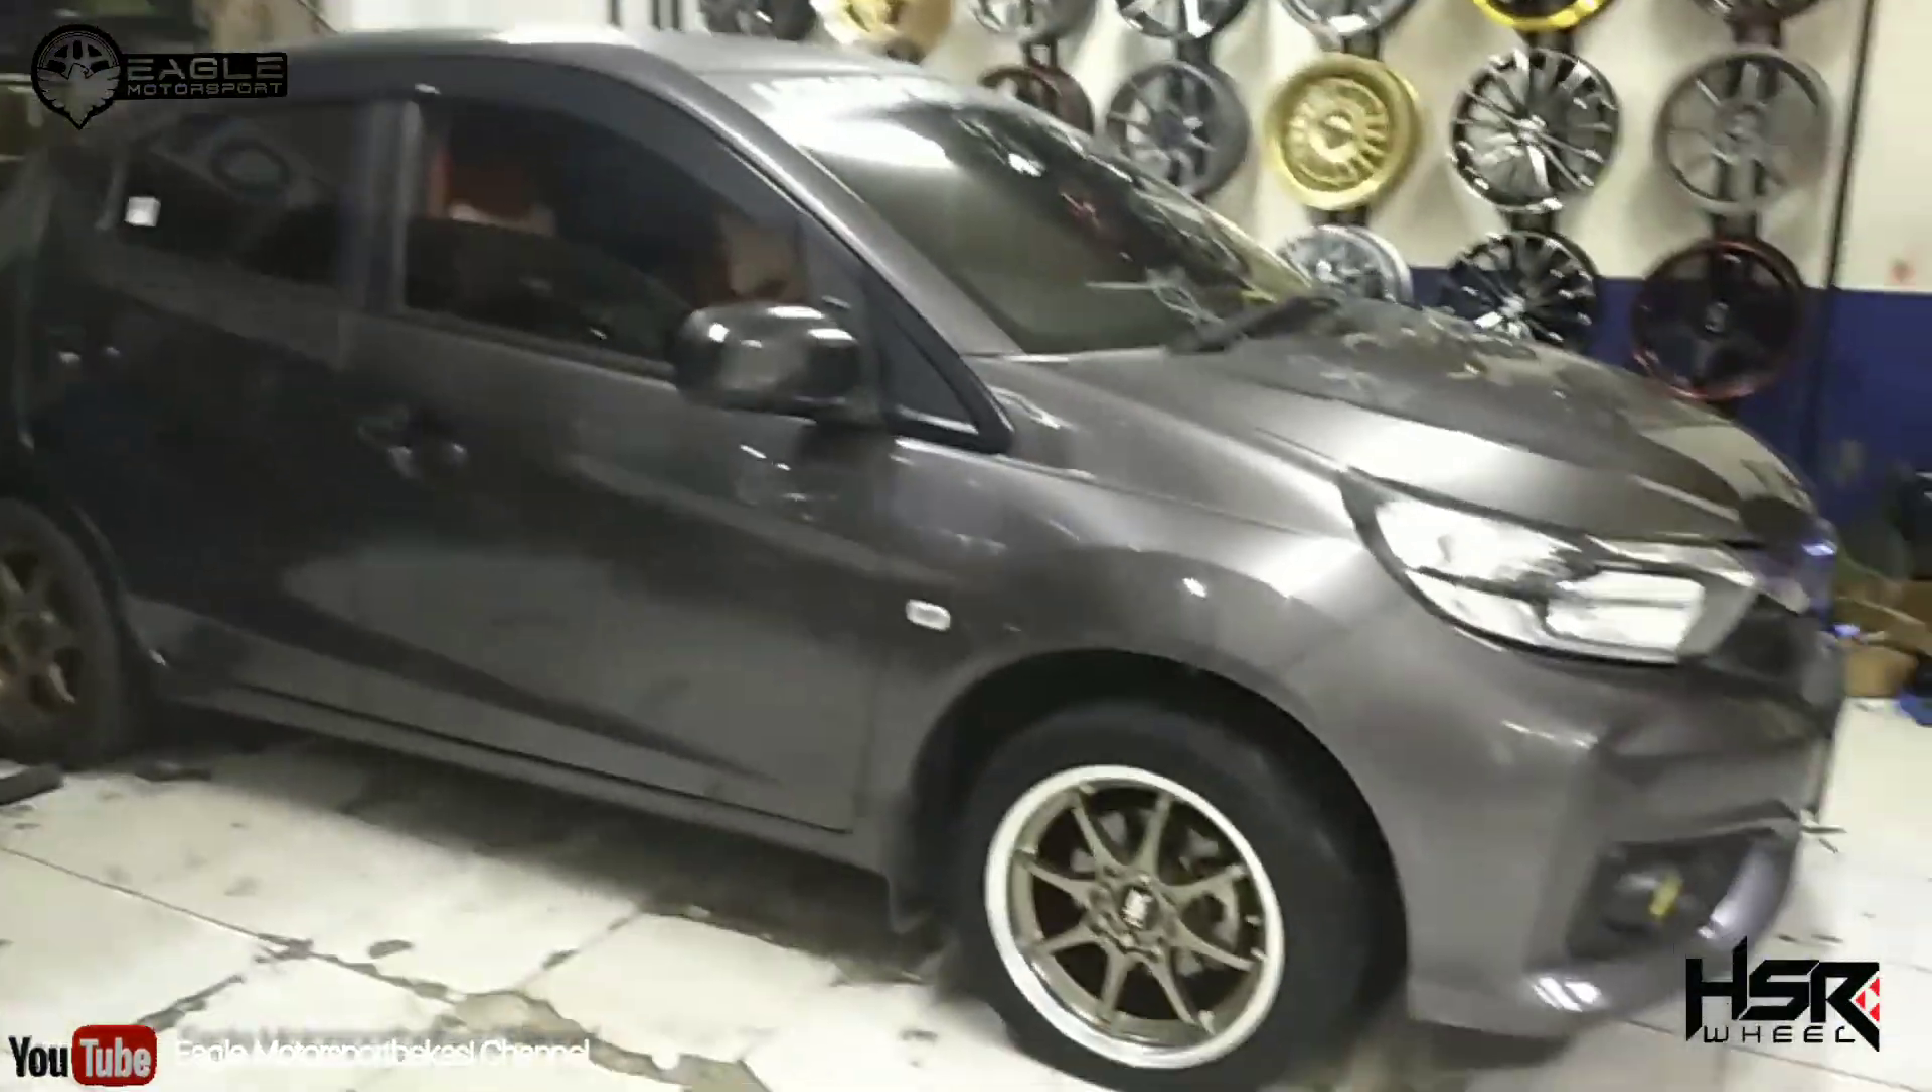Nah, ini velg HSR wheel ring 15 sudah terpasang ya guys.